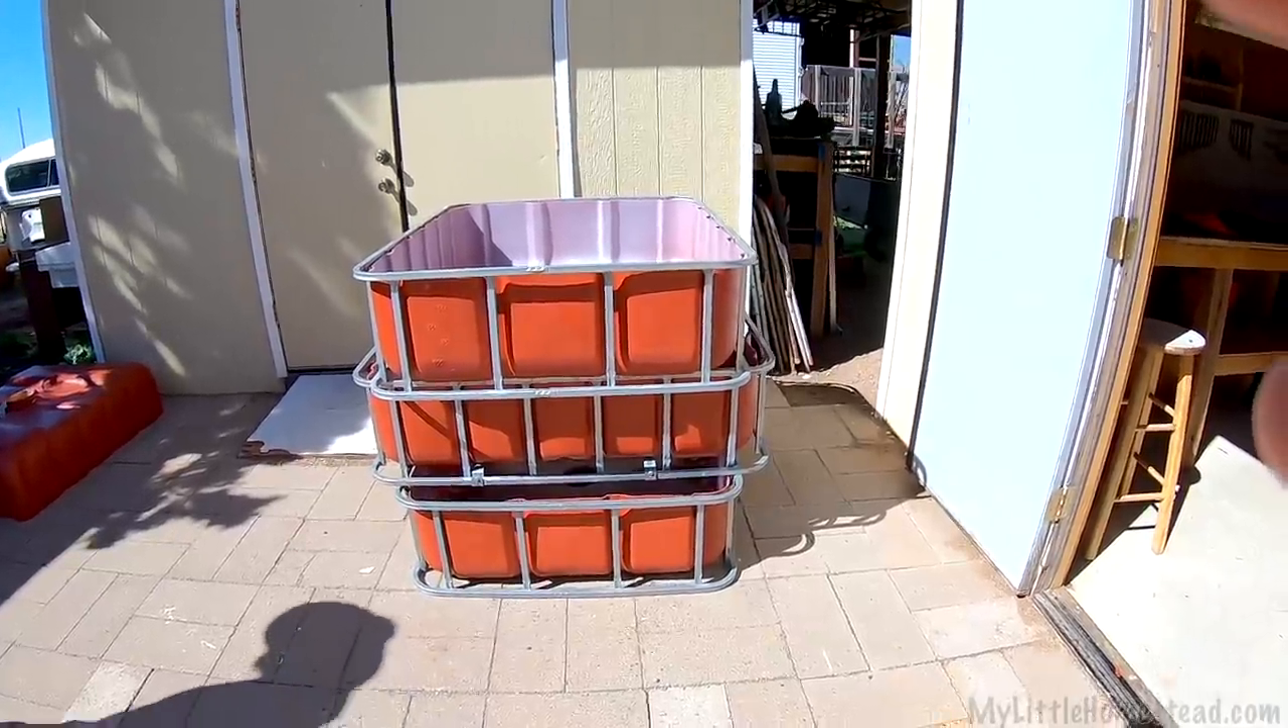We got all the tanks in their cages.